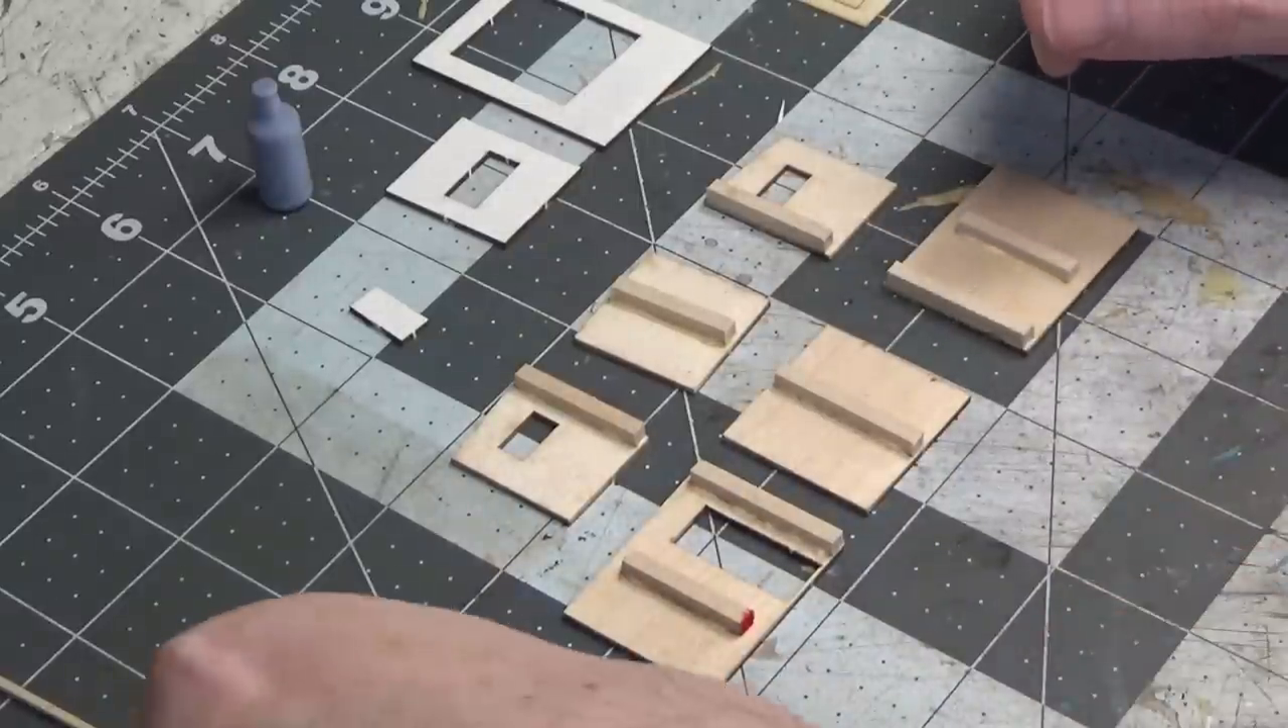Okay so the bracing is all glued on and let me go over it real quick again with you because you only get one strip of bracing.